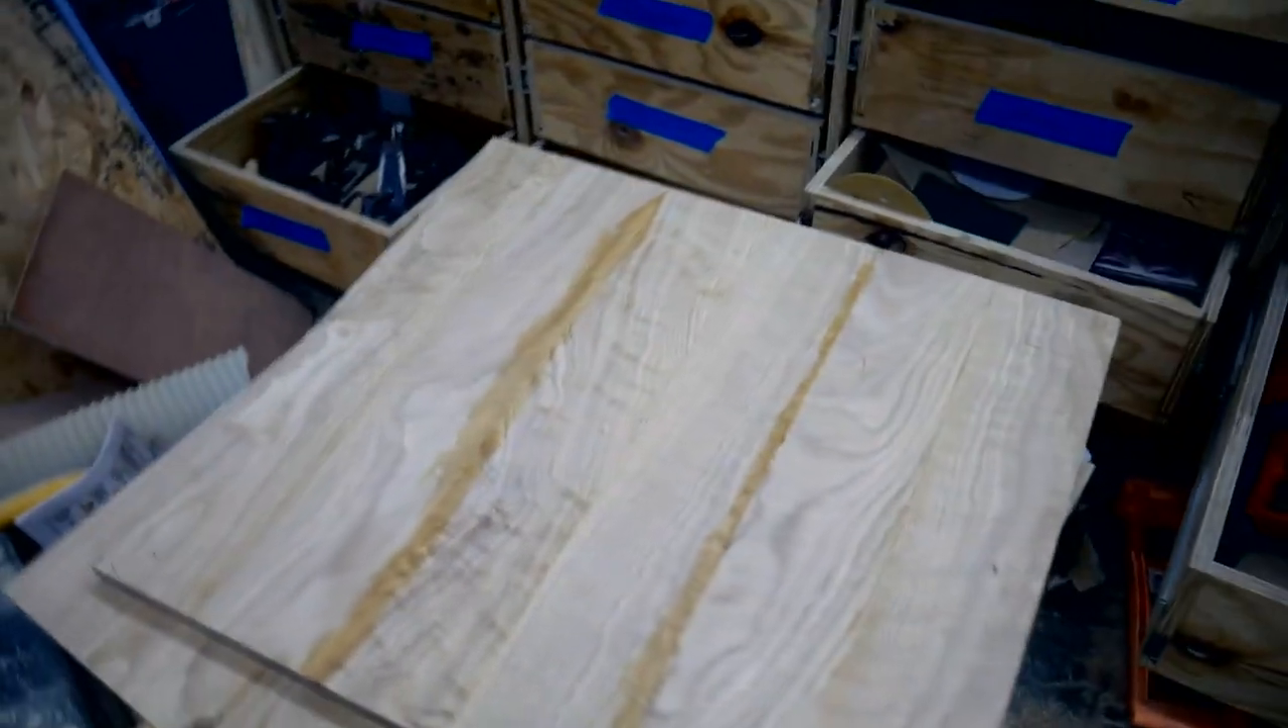So these are the completed seat blanks. They are six boards that have been glued together to make a panel.